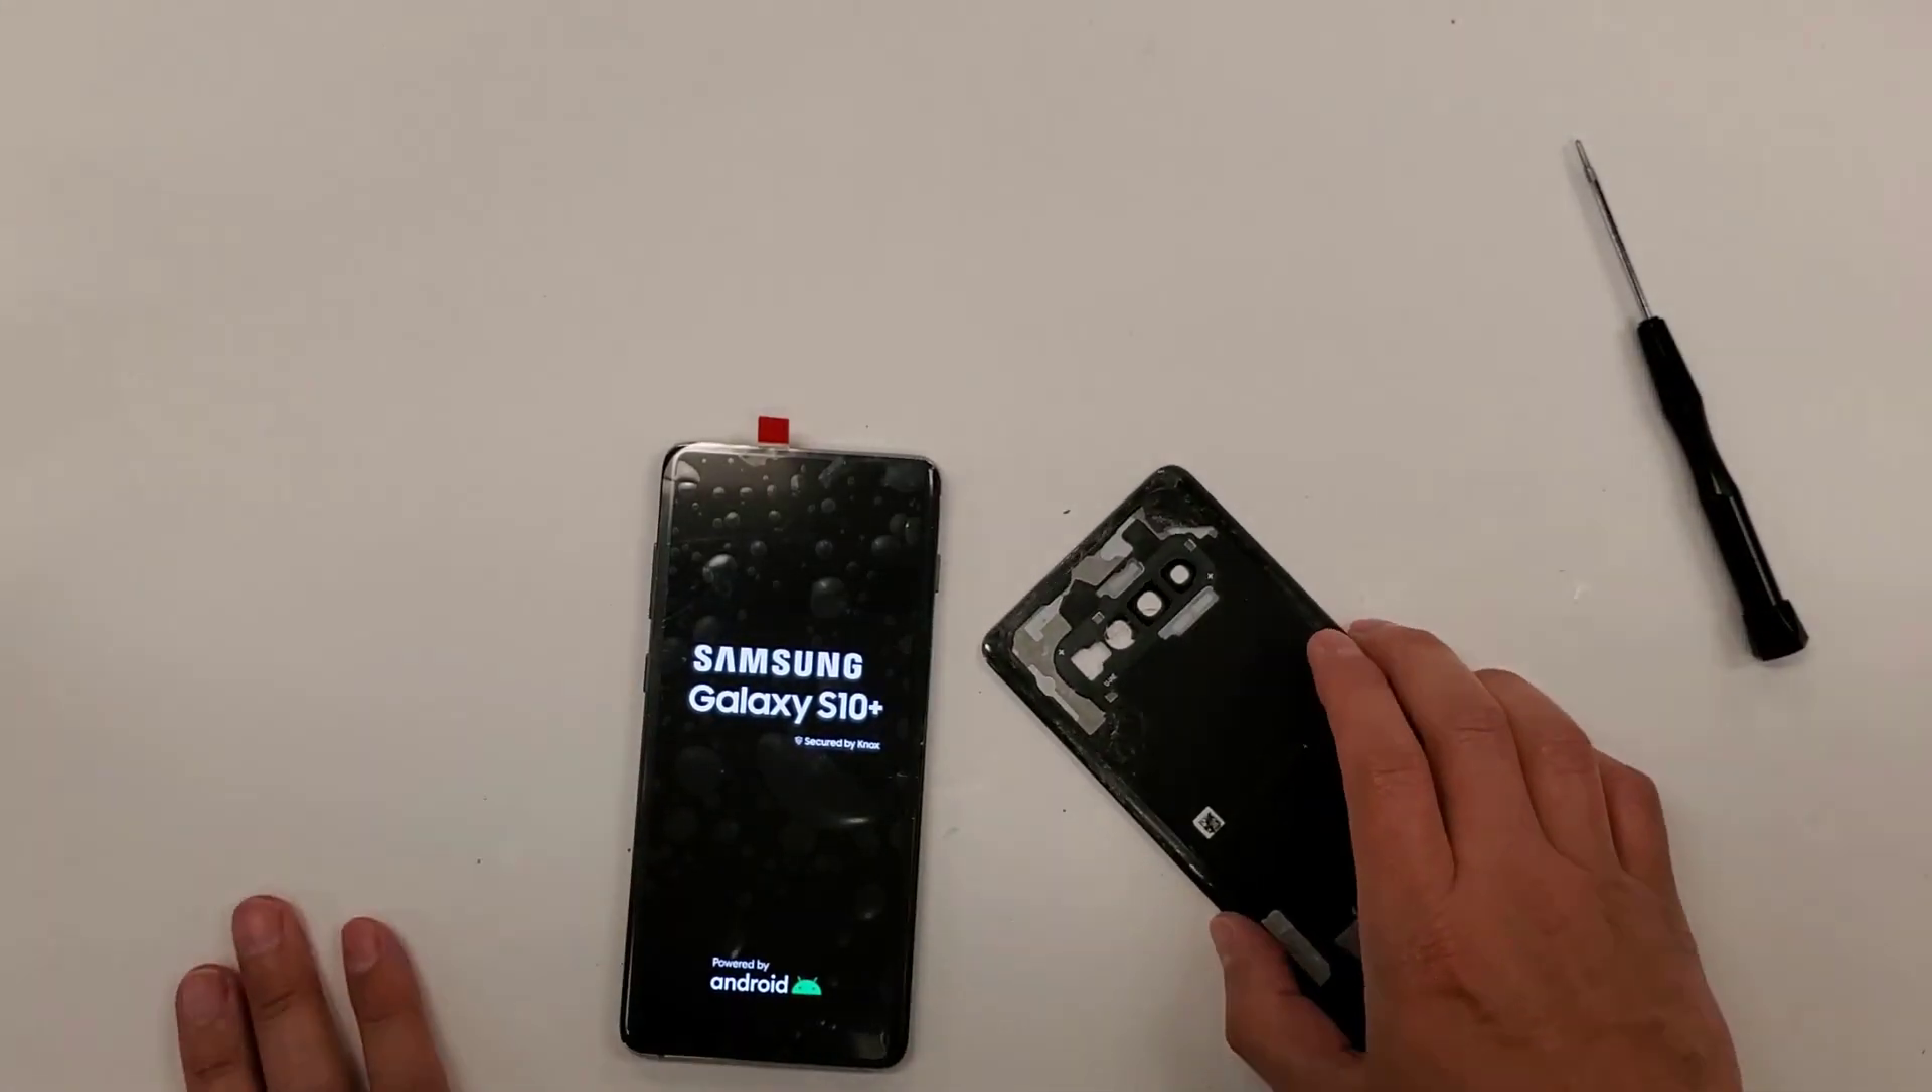All we have left is to put the back cover on.